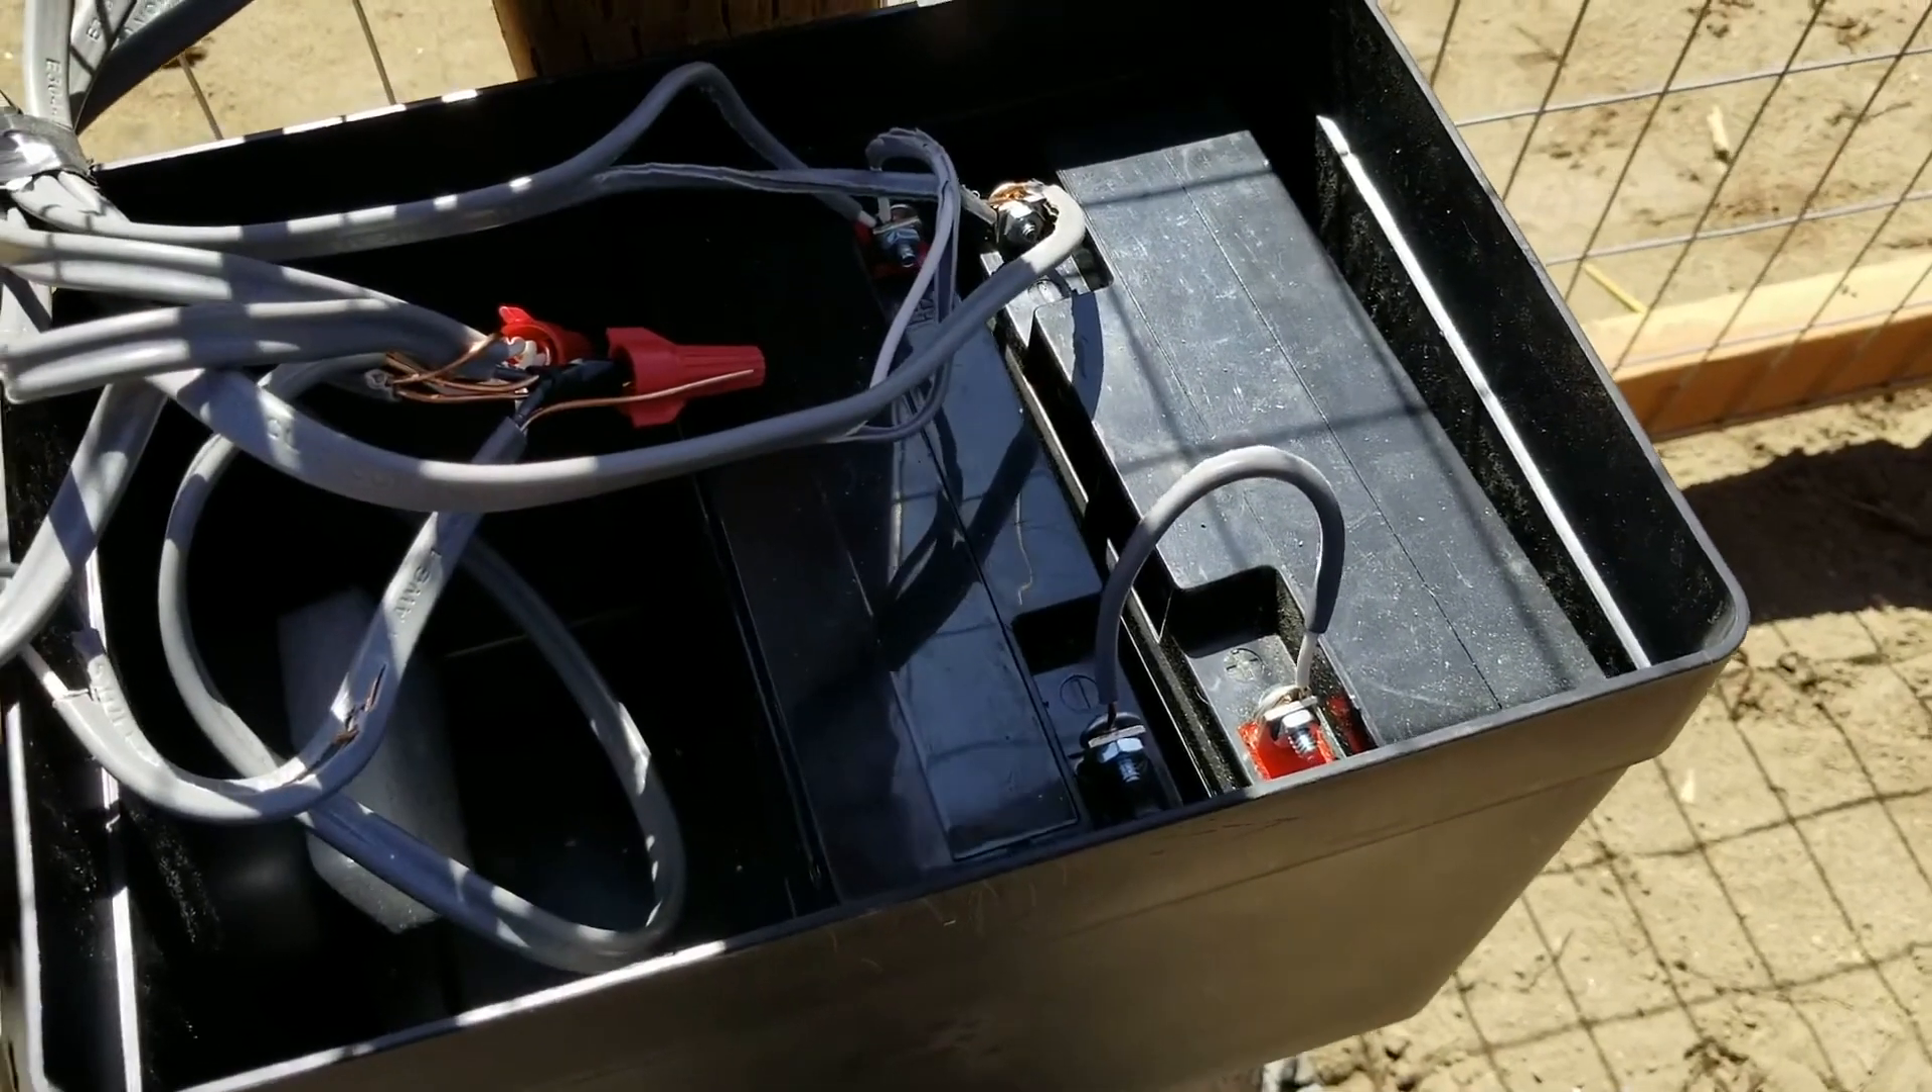The battery I put into series by connecting one of the positive terminals to the negative terminal.